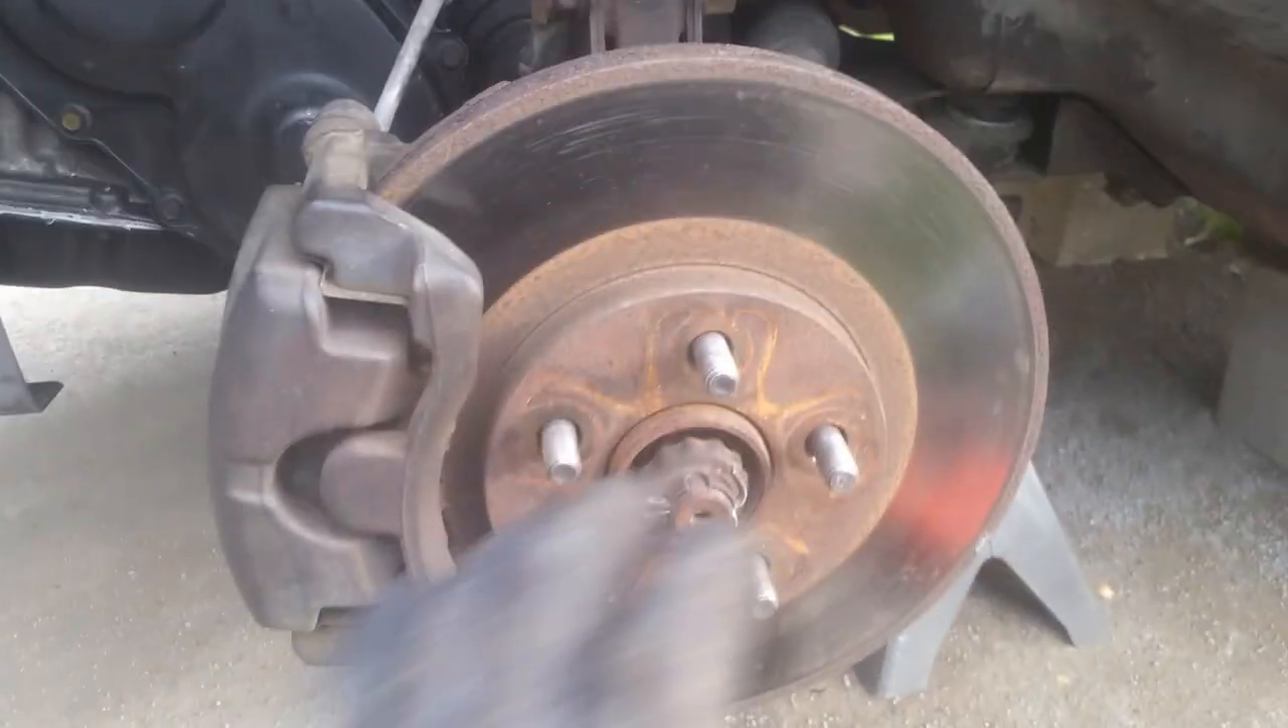Okay so we've got the rotor the caliper on.